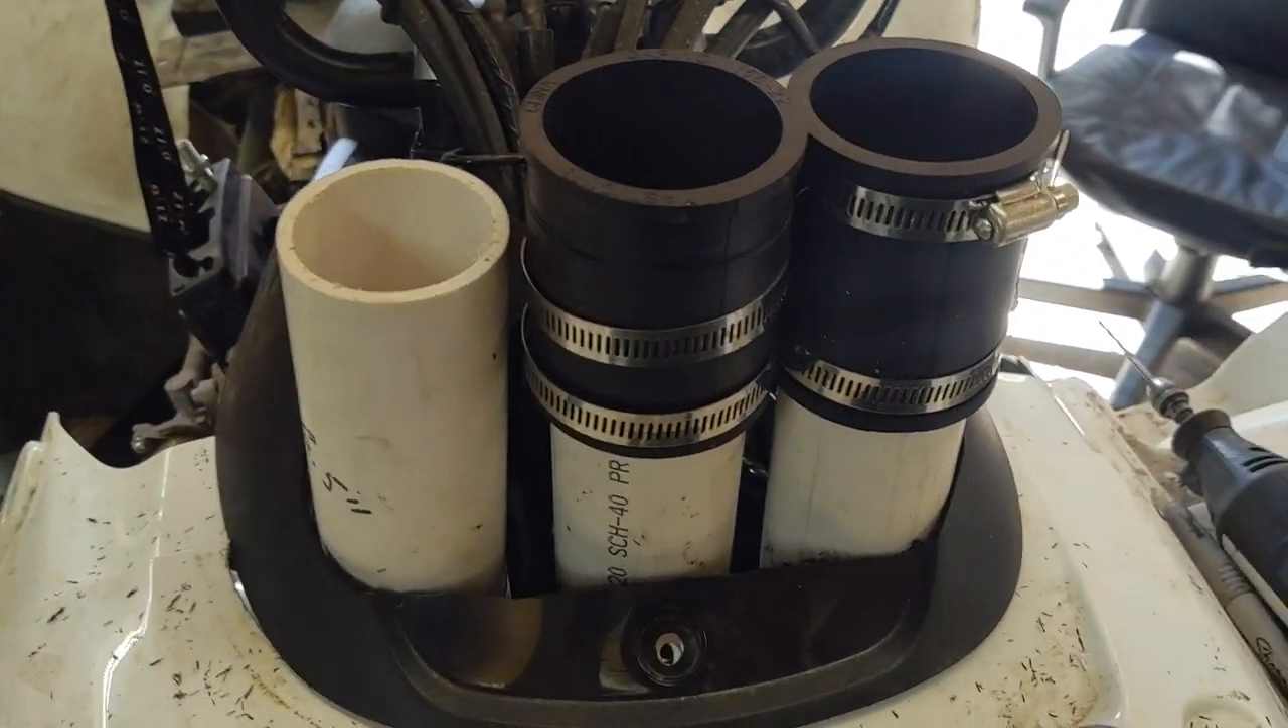I'm missing one of these rubber boots.